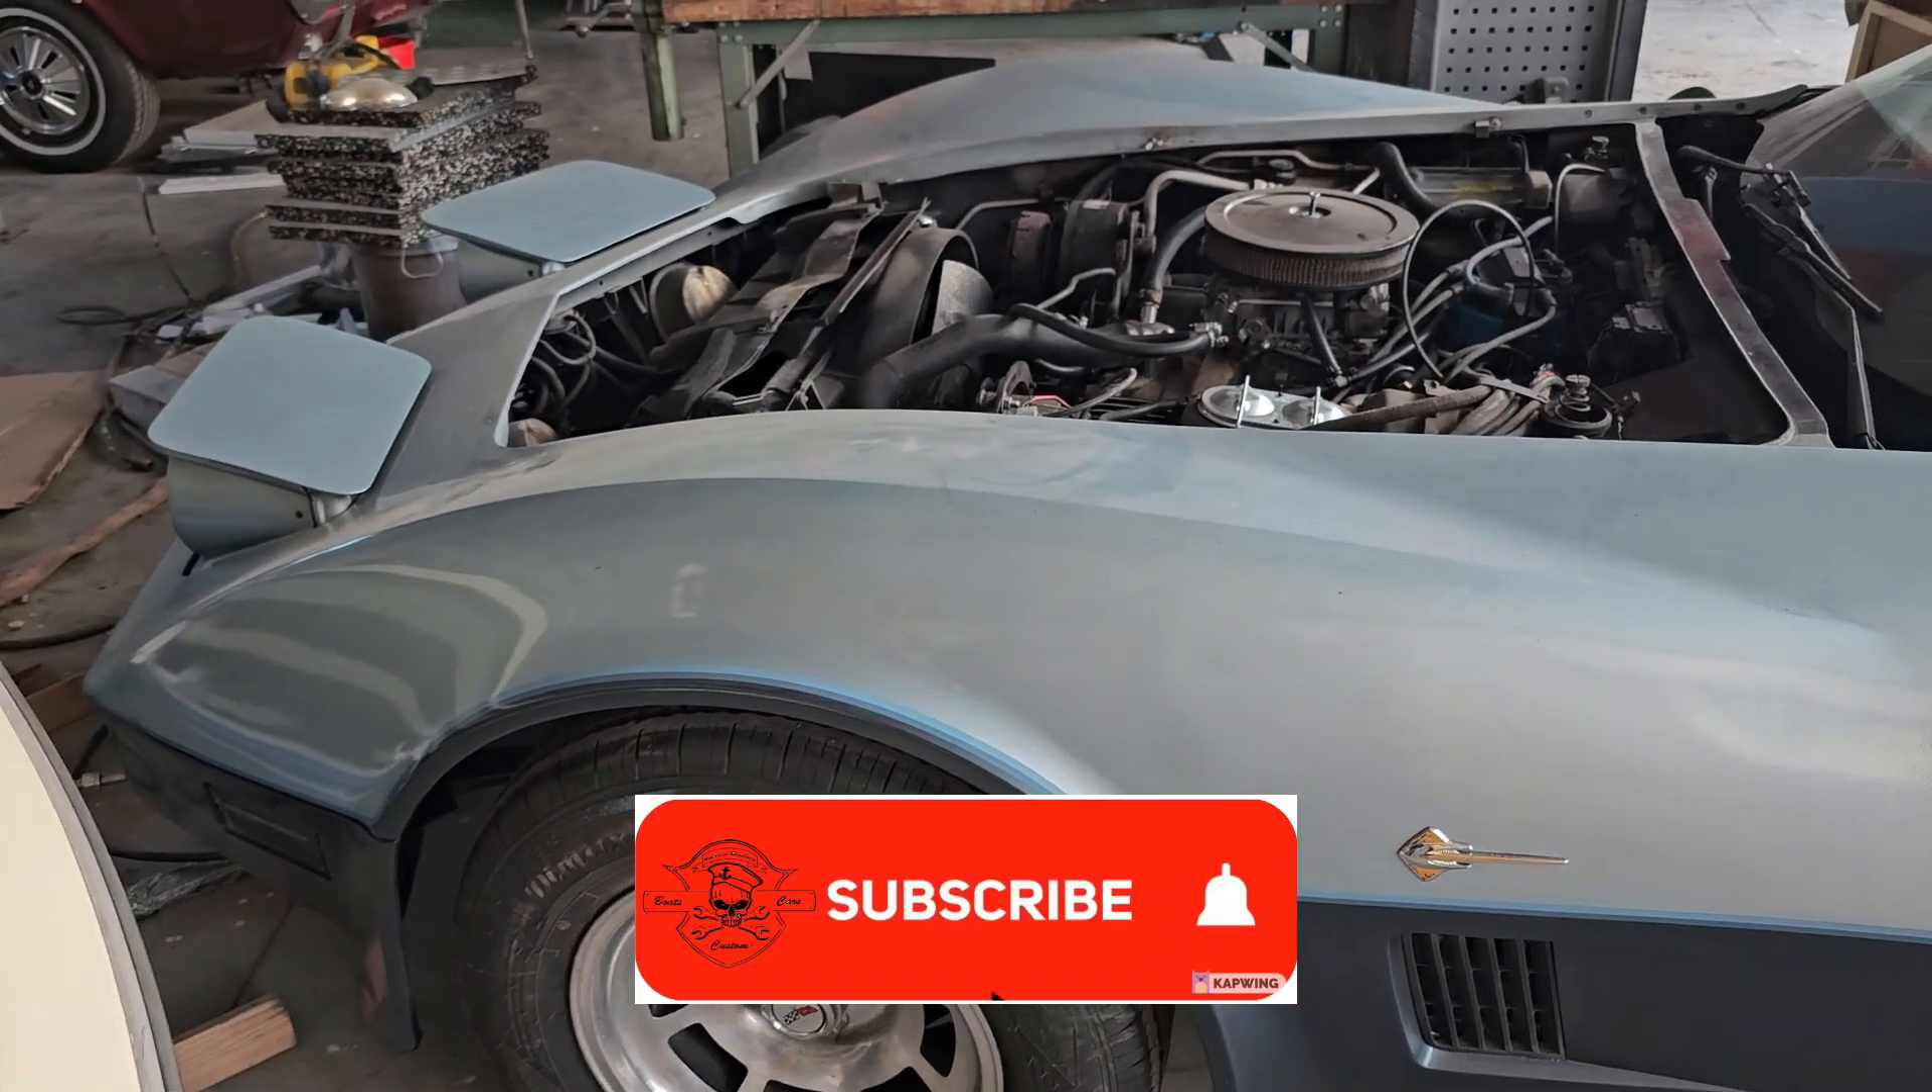Die Haube ist noch nicht wieder montiert.